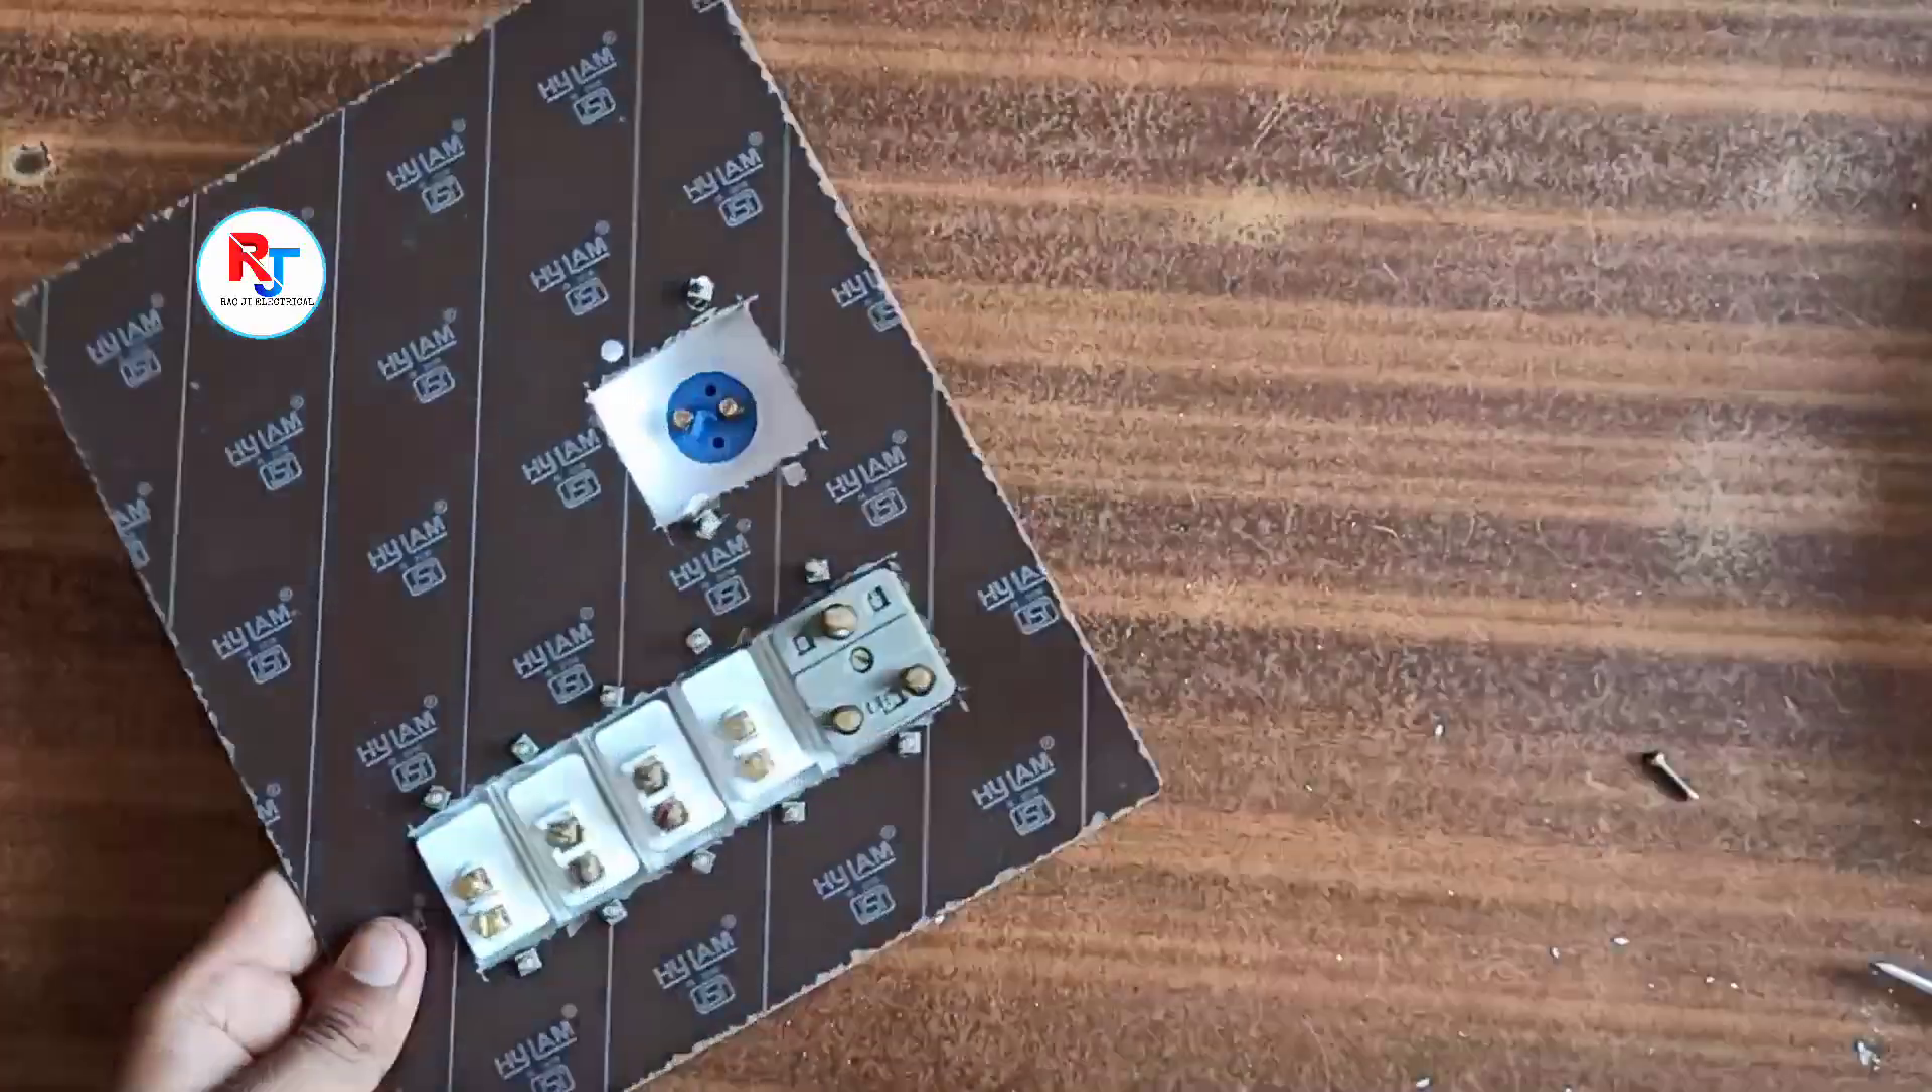तो हमारे सभी बटन जो है कम्प्लीटली लग चुके हैं।